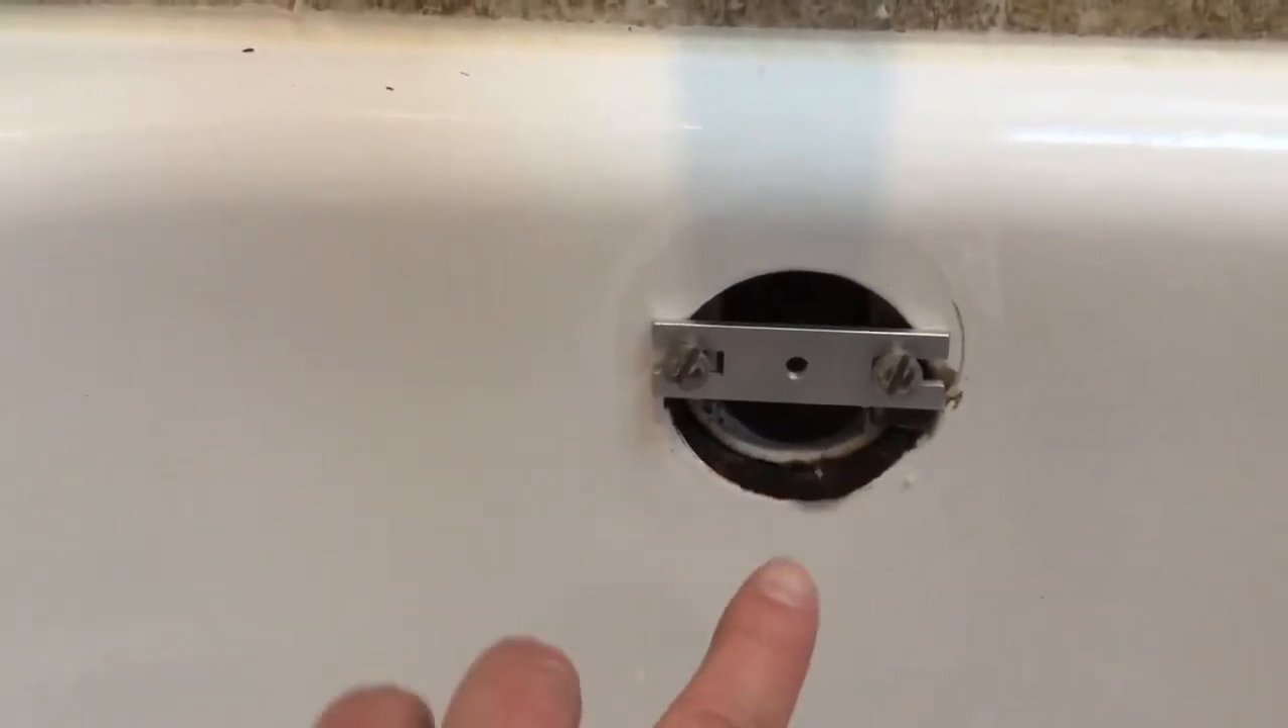Okay so I've got the adapter piece up as you can see right here.